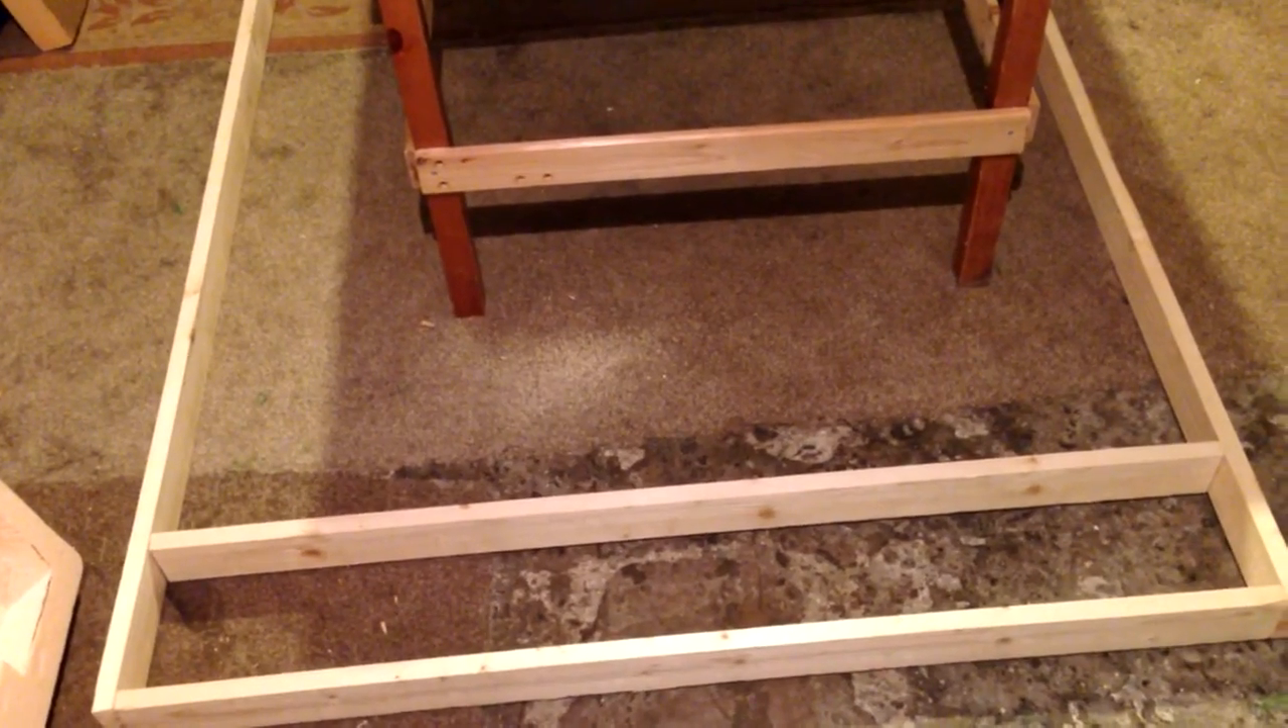So I've built the basic frame now this is the the external framework to the table.